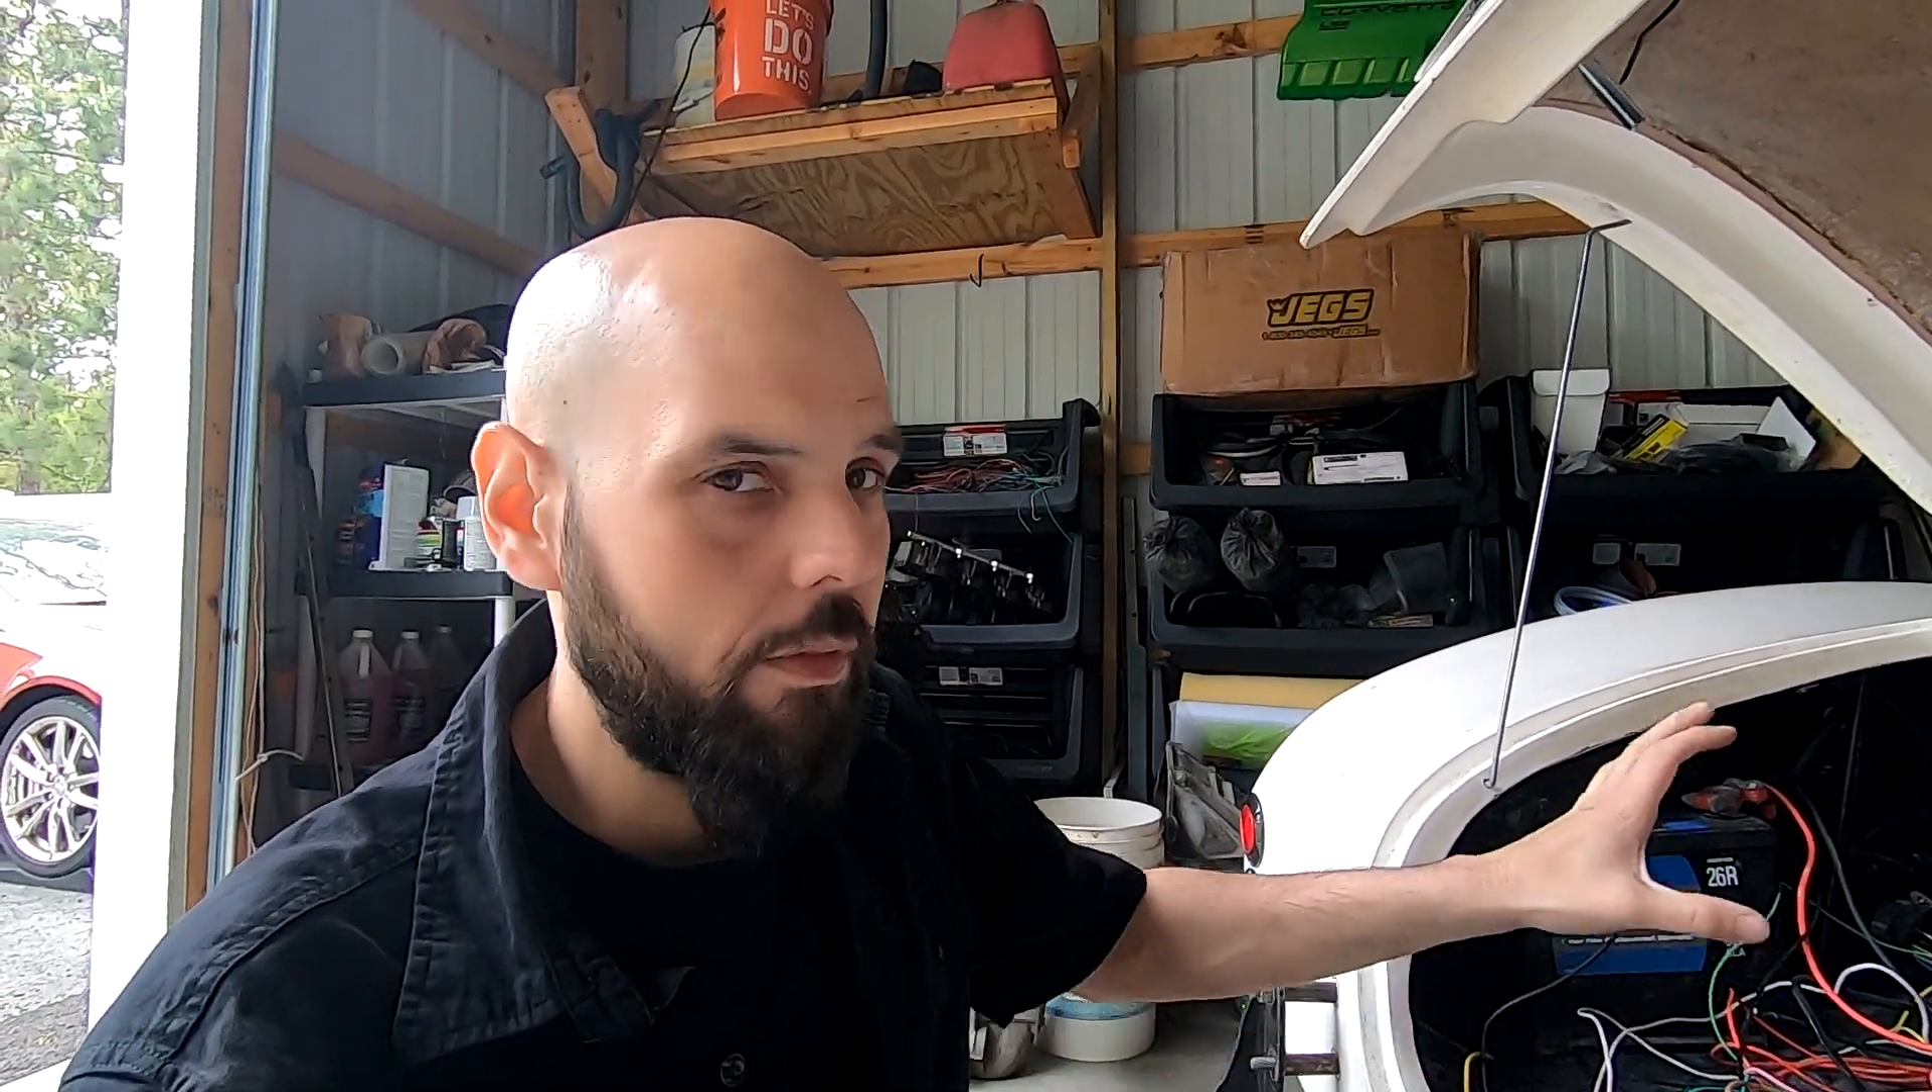So the wiring back here is not done yet. I haven't finished making panels. I haven't shortened the wires.